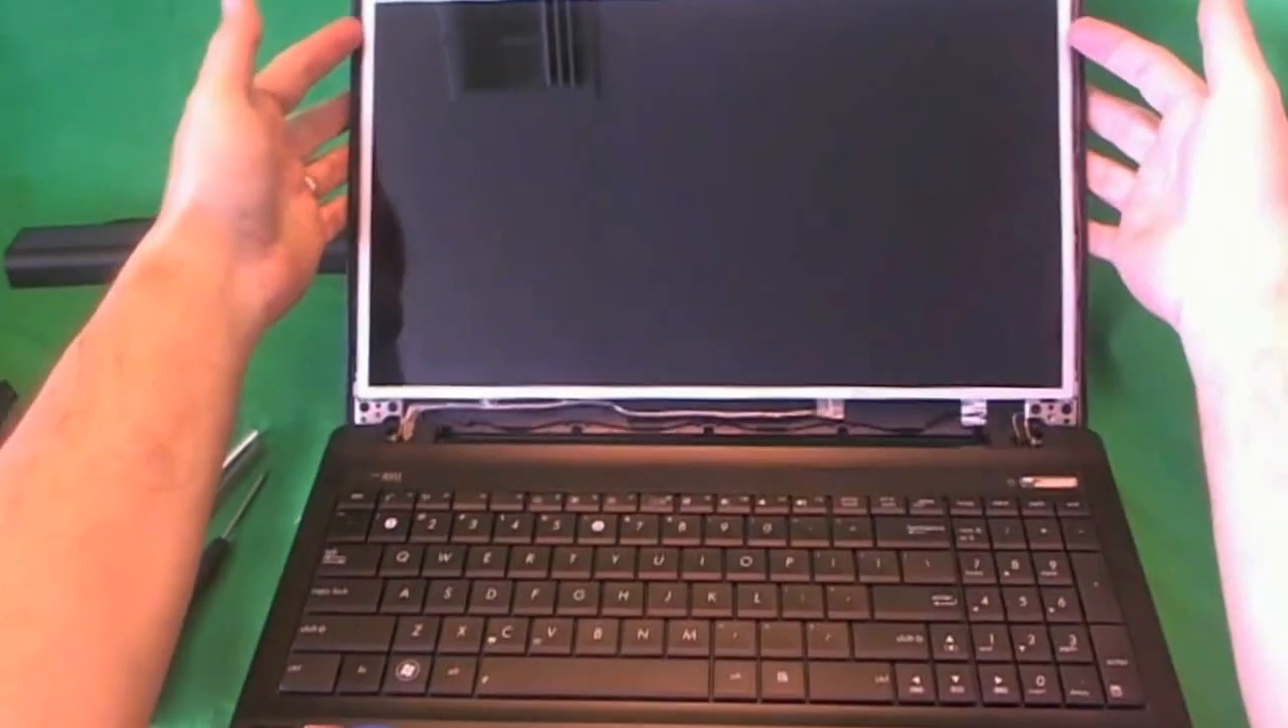Okay, the bezel is off and now the screen assembly is exposed.